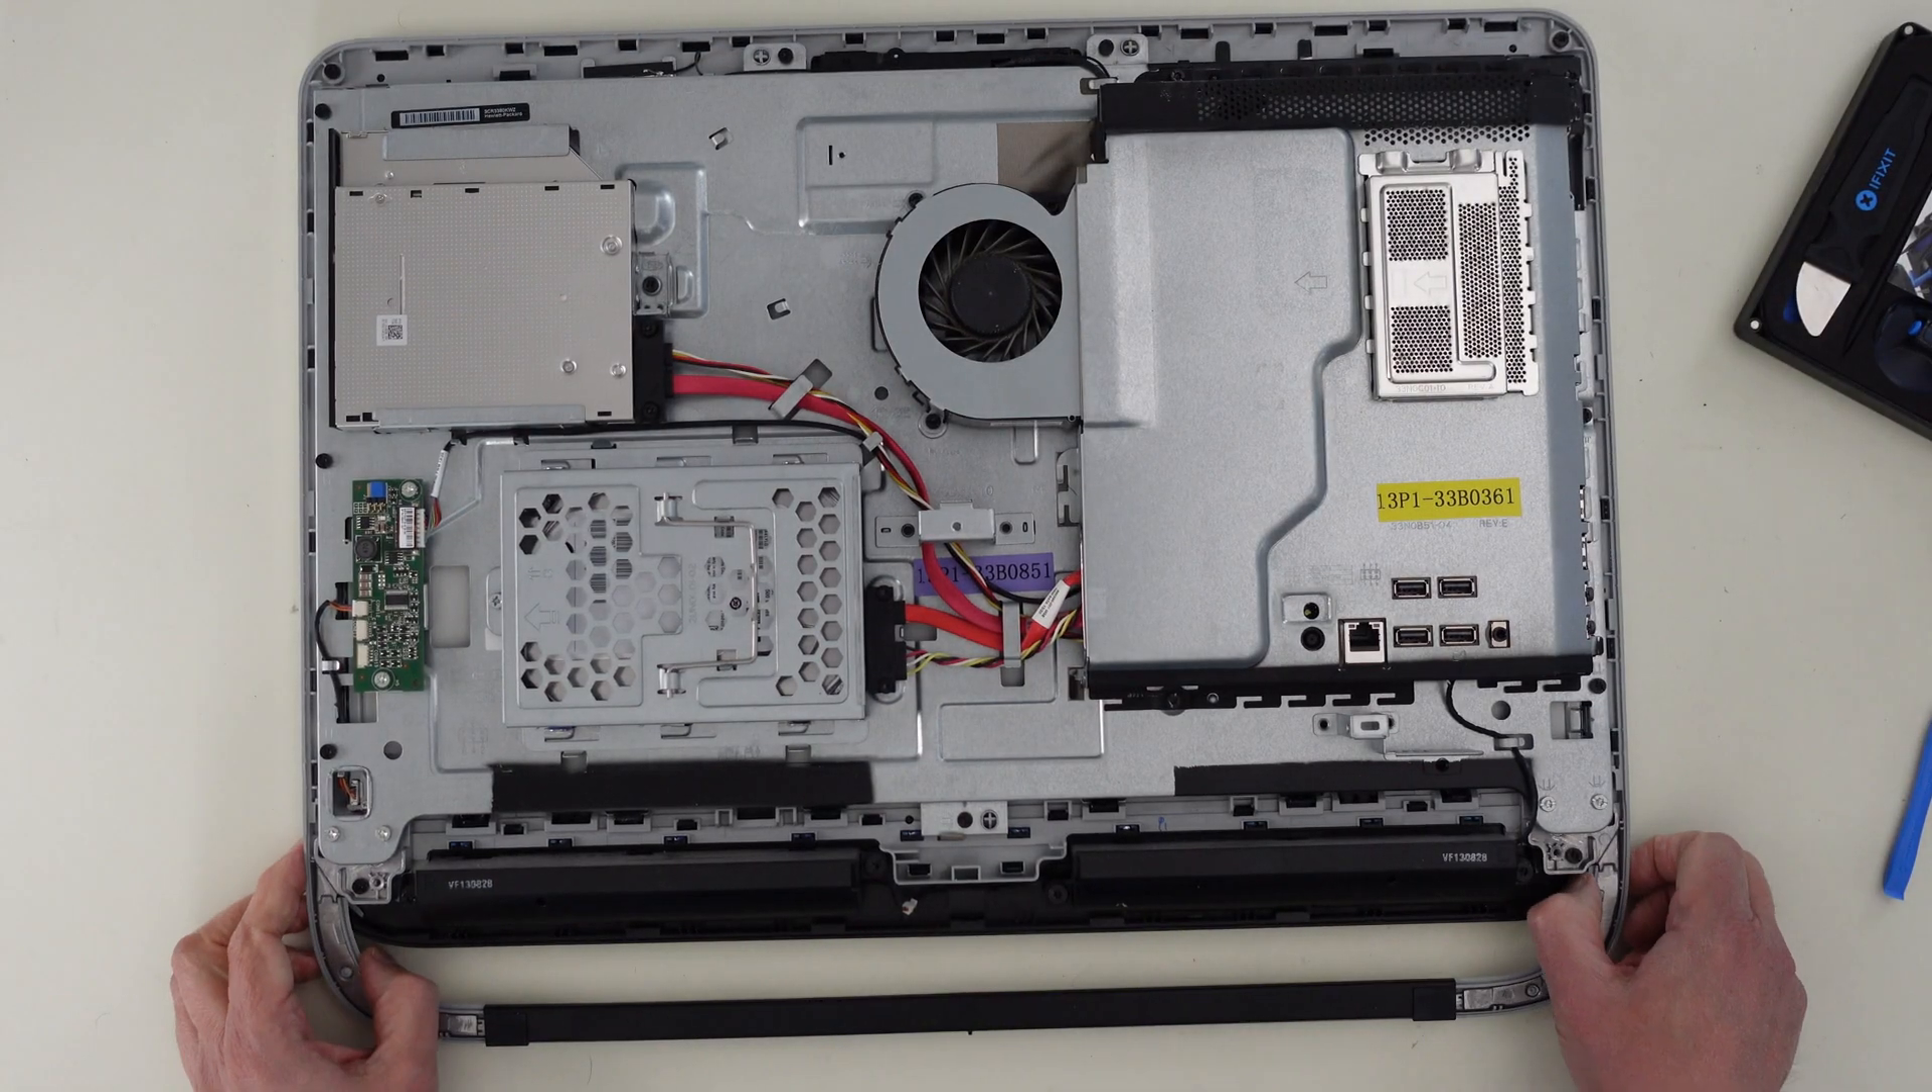Now the full back panel is off.